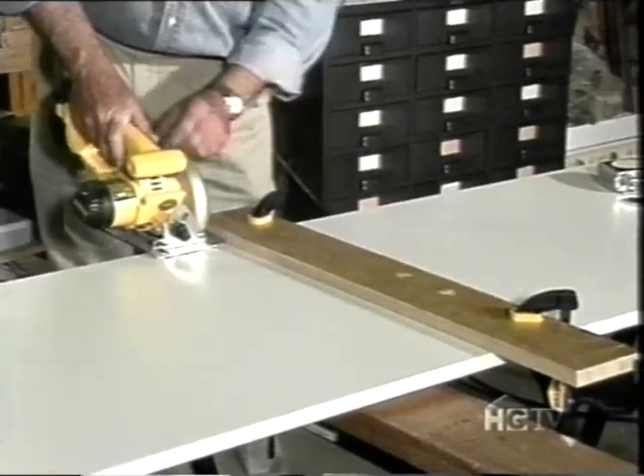And also, I've clamped the straight edge right here, which will run against the saw base right here, guaranteeing us a straight cut.